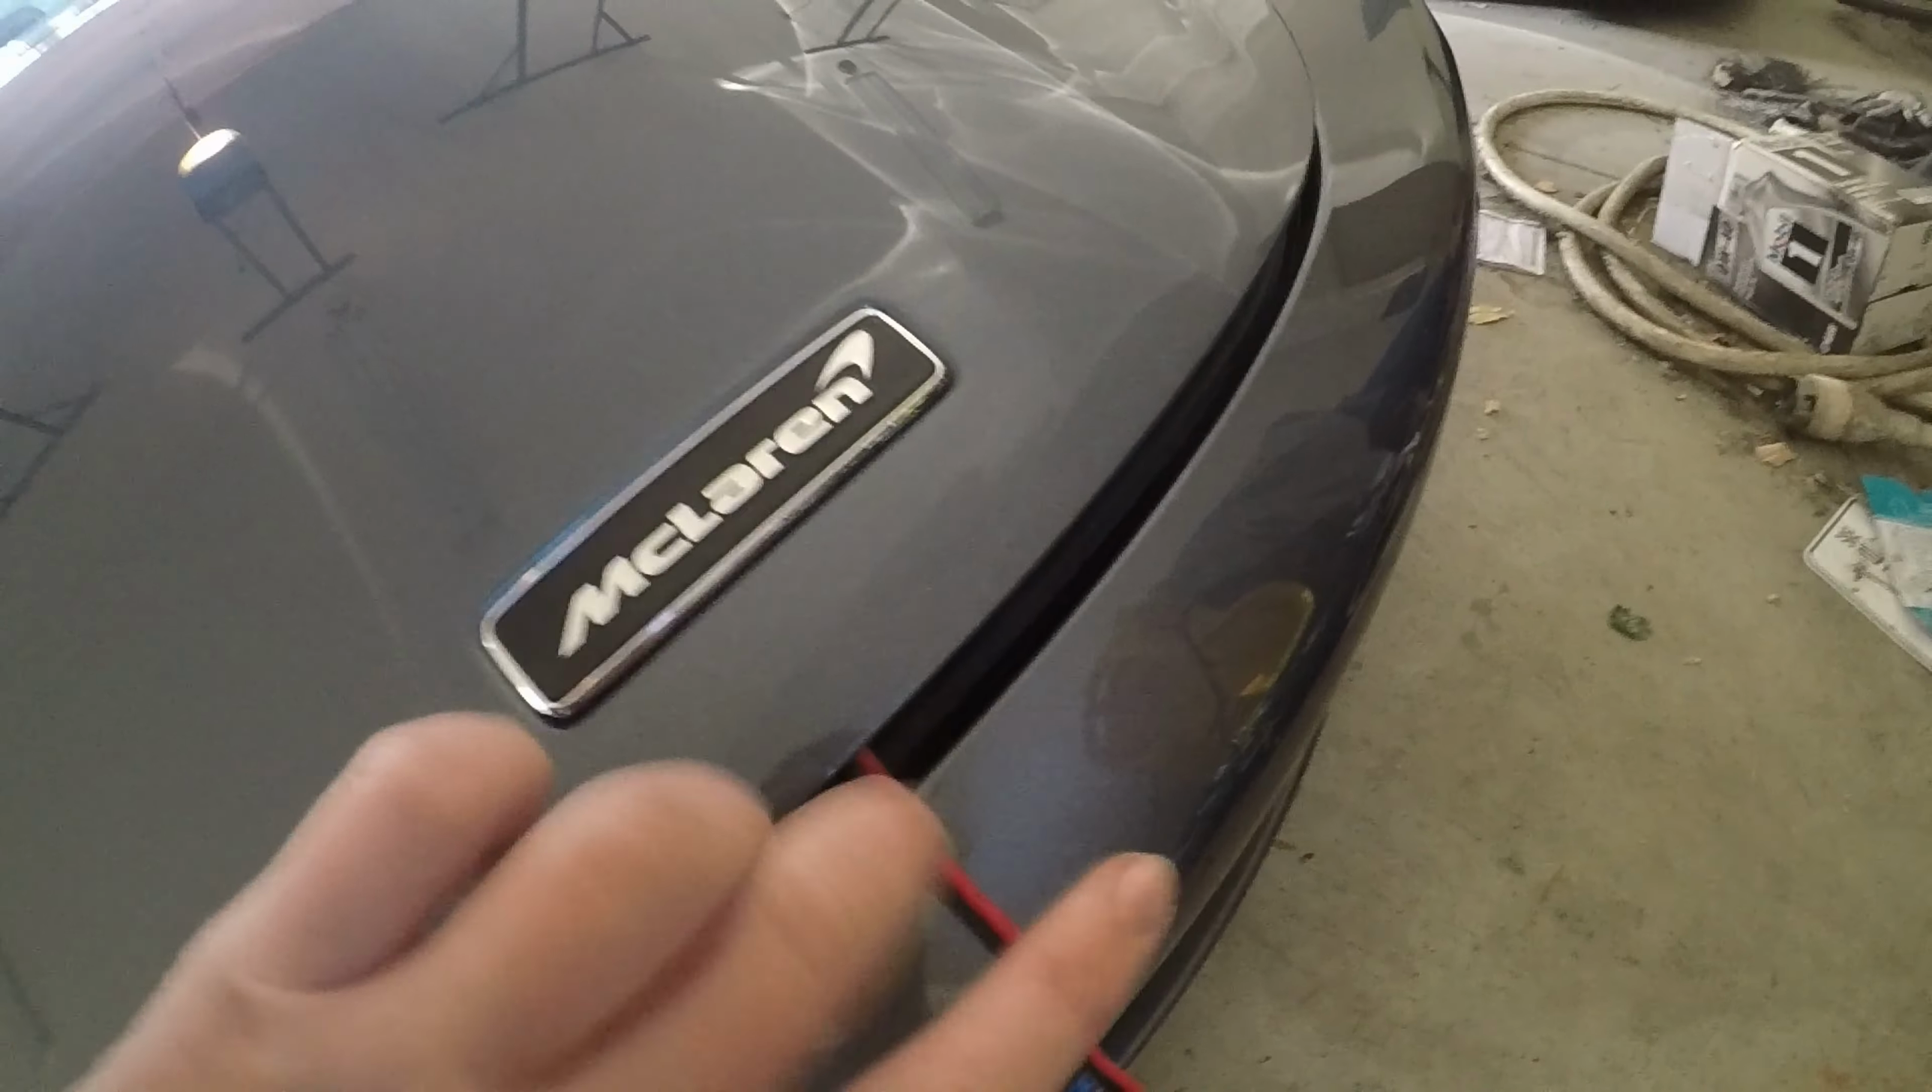And it's, by the way, if you, it looks like a bad panel gap.